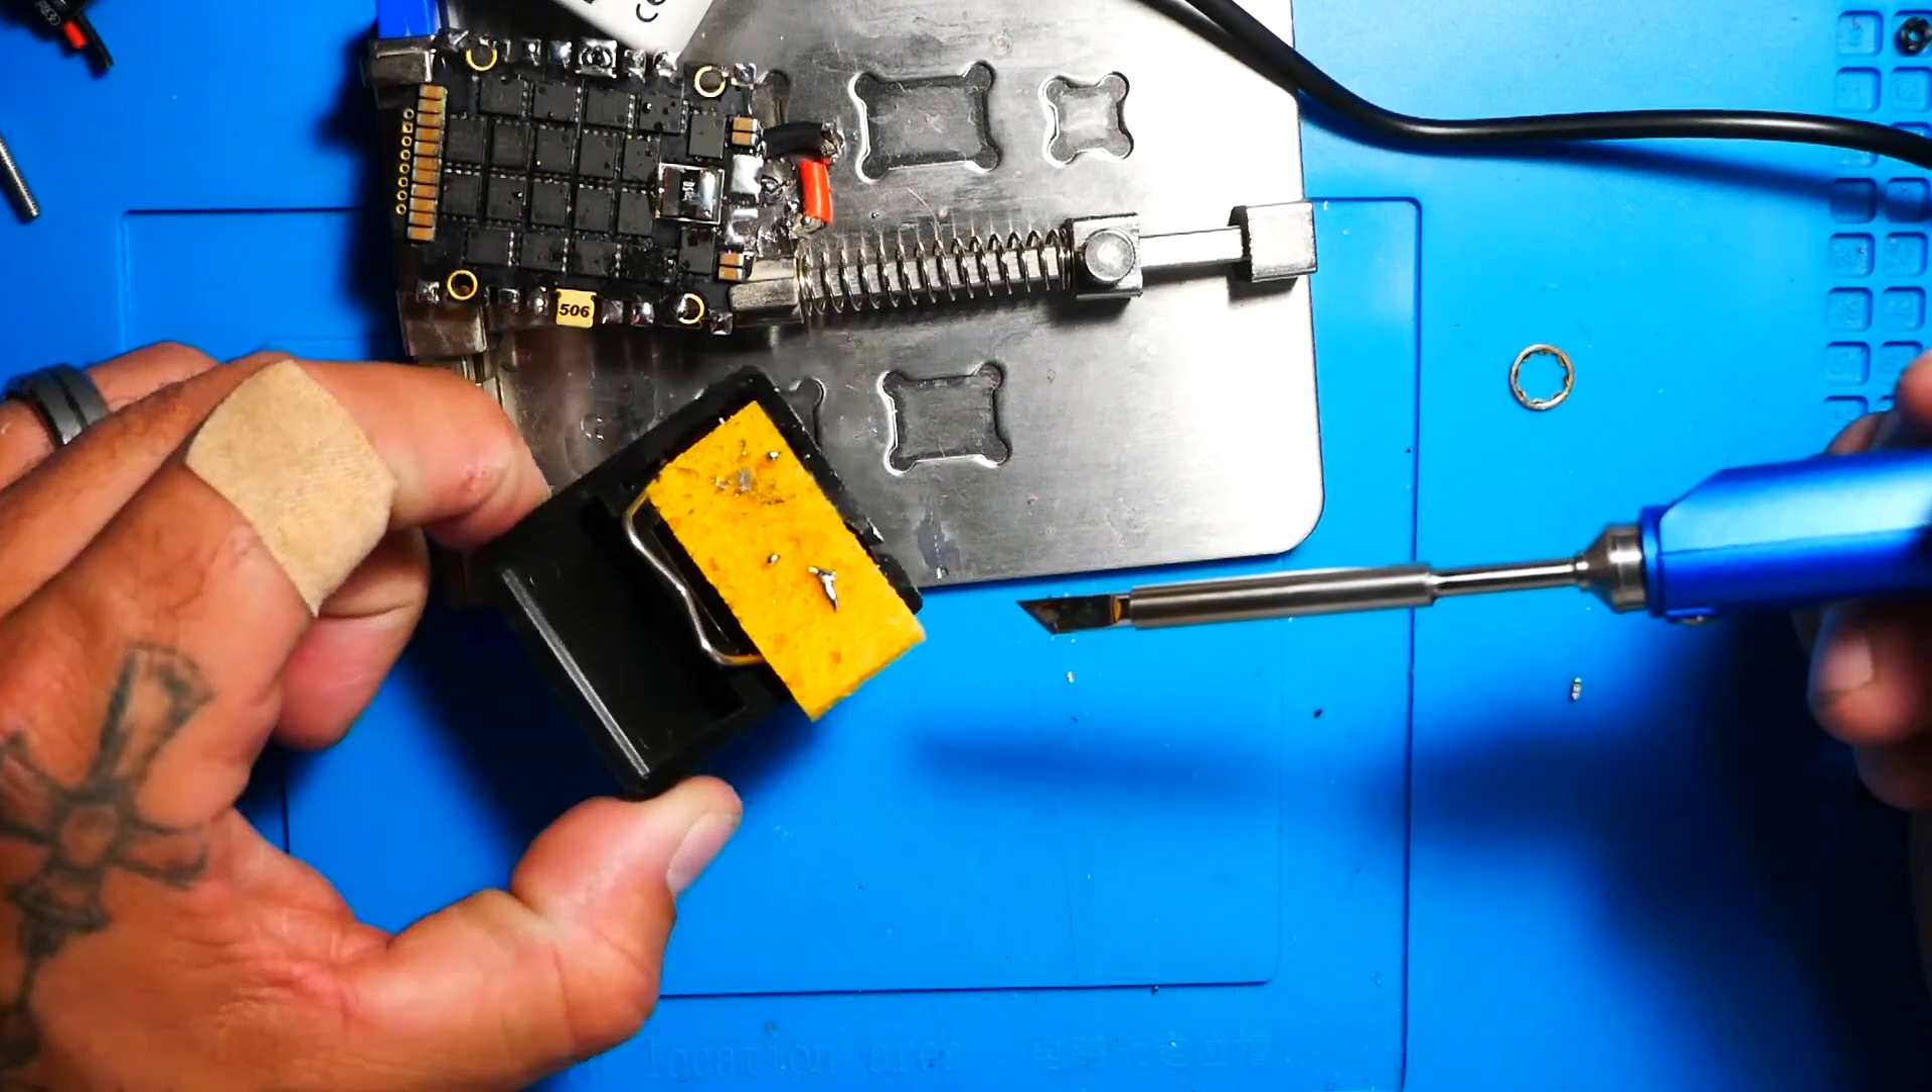The sponge doesn't fit, I mean I could cut it right here, make it fit, and then let's see, I mean I guess you would just lay it like that, but that's not ideal.